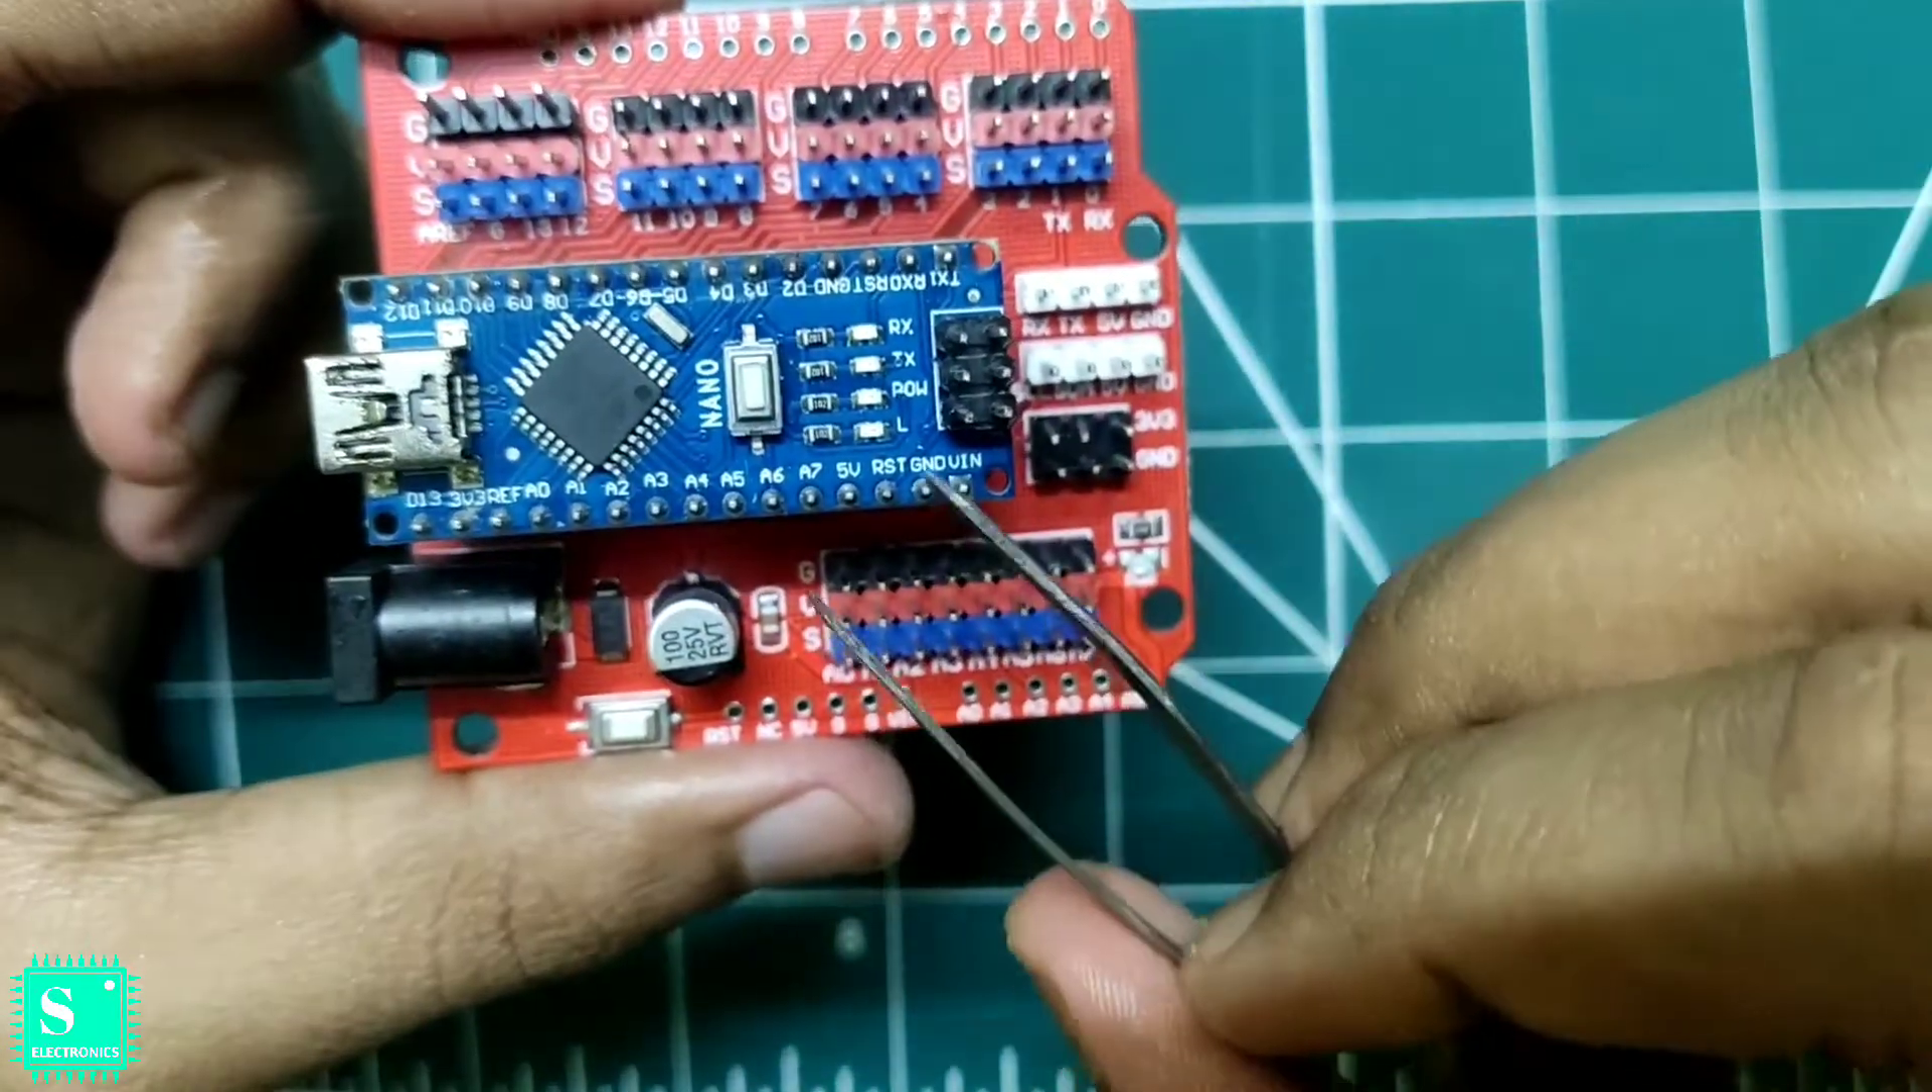So we have mounted the nano to the shield.